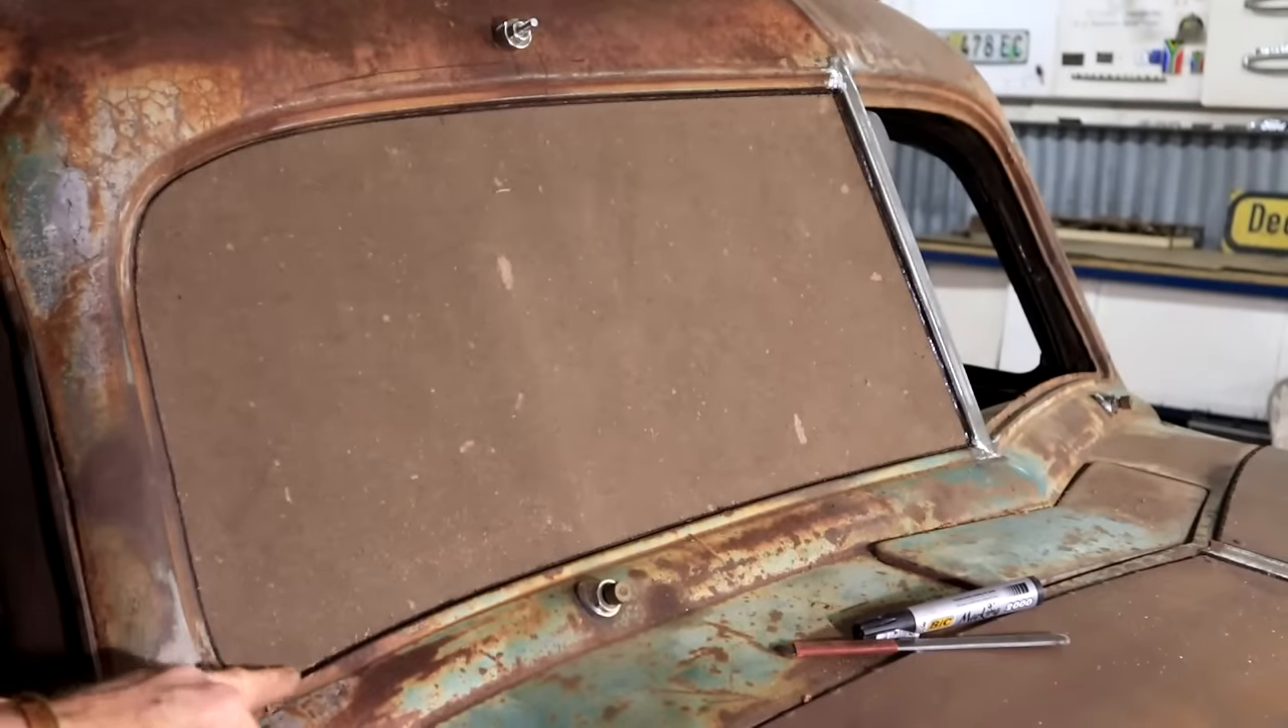So I've got my template fitting nicely in this recess and now I'm going to remove another three millimeters or about an eighth of an inch all the way around.